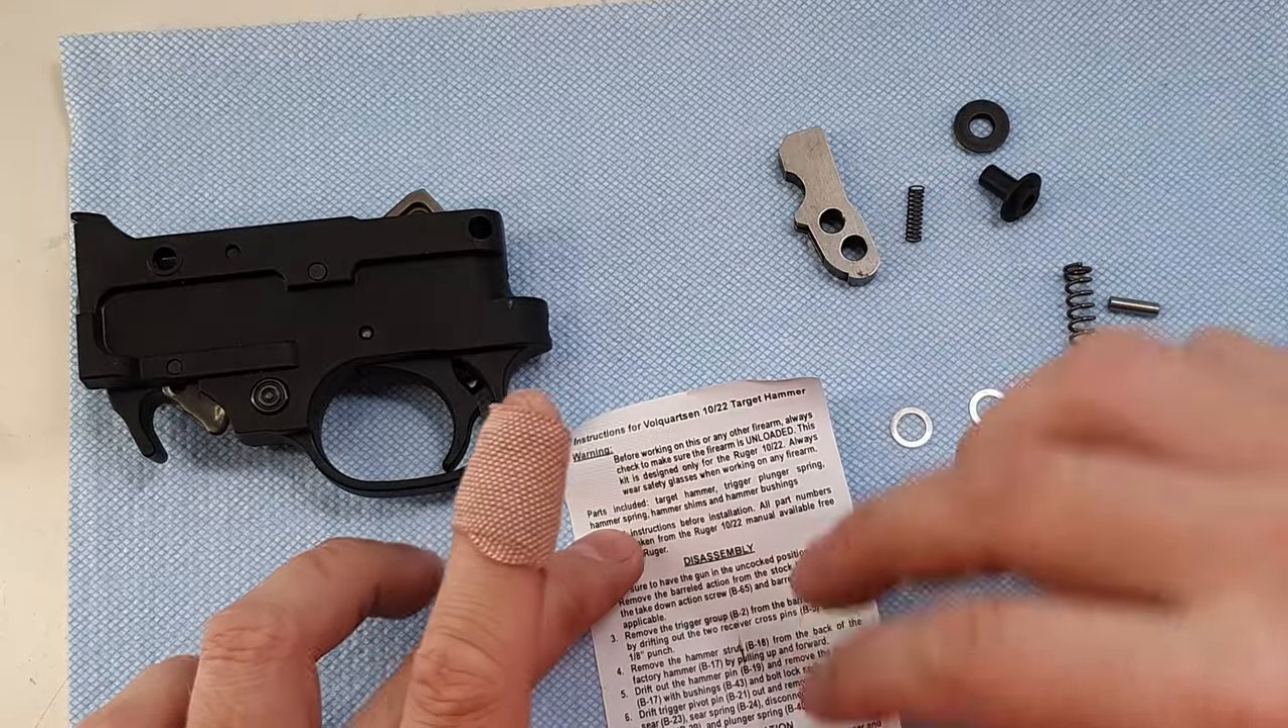So, so far, we've taken the trigger group out.